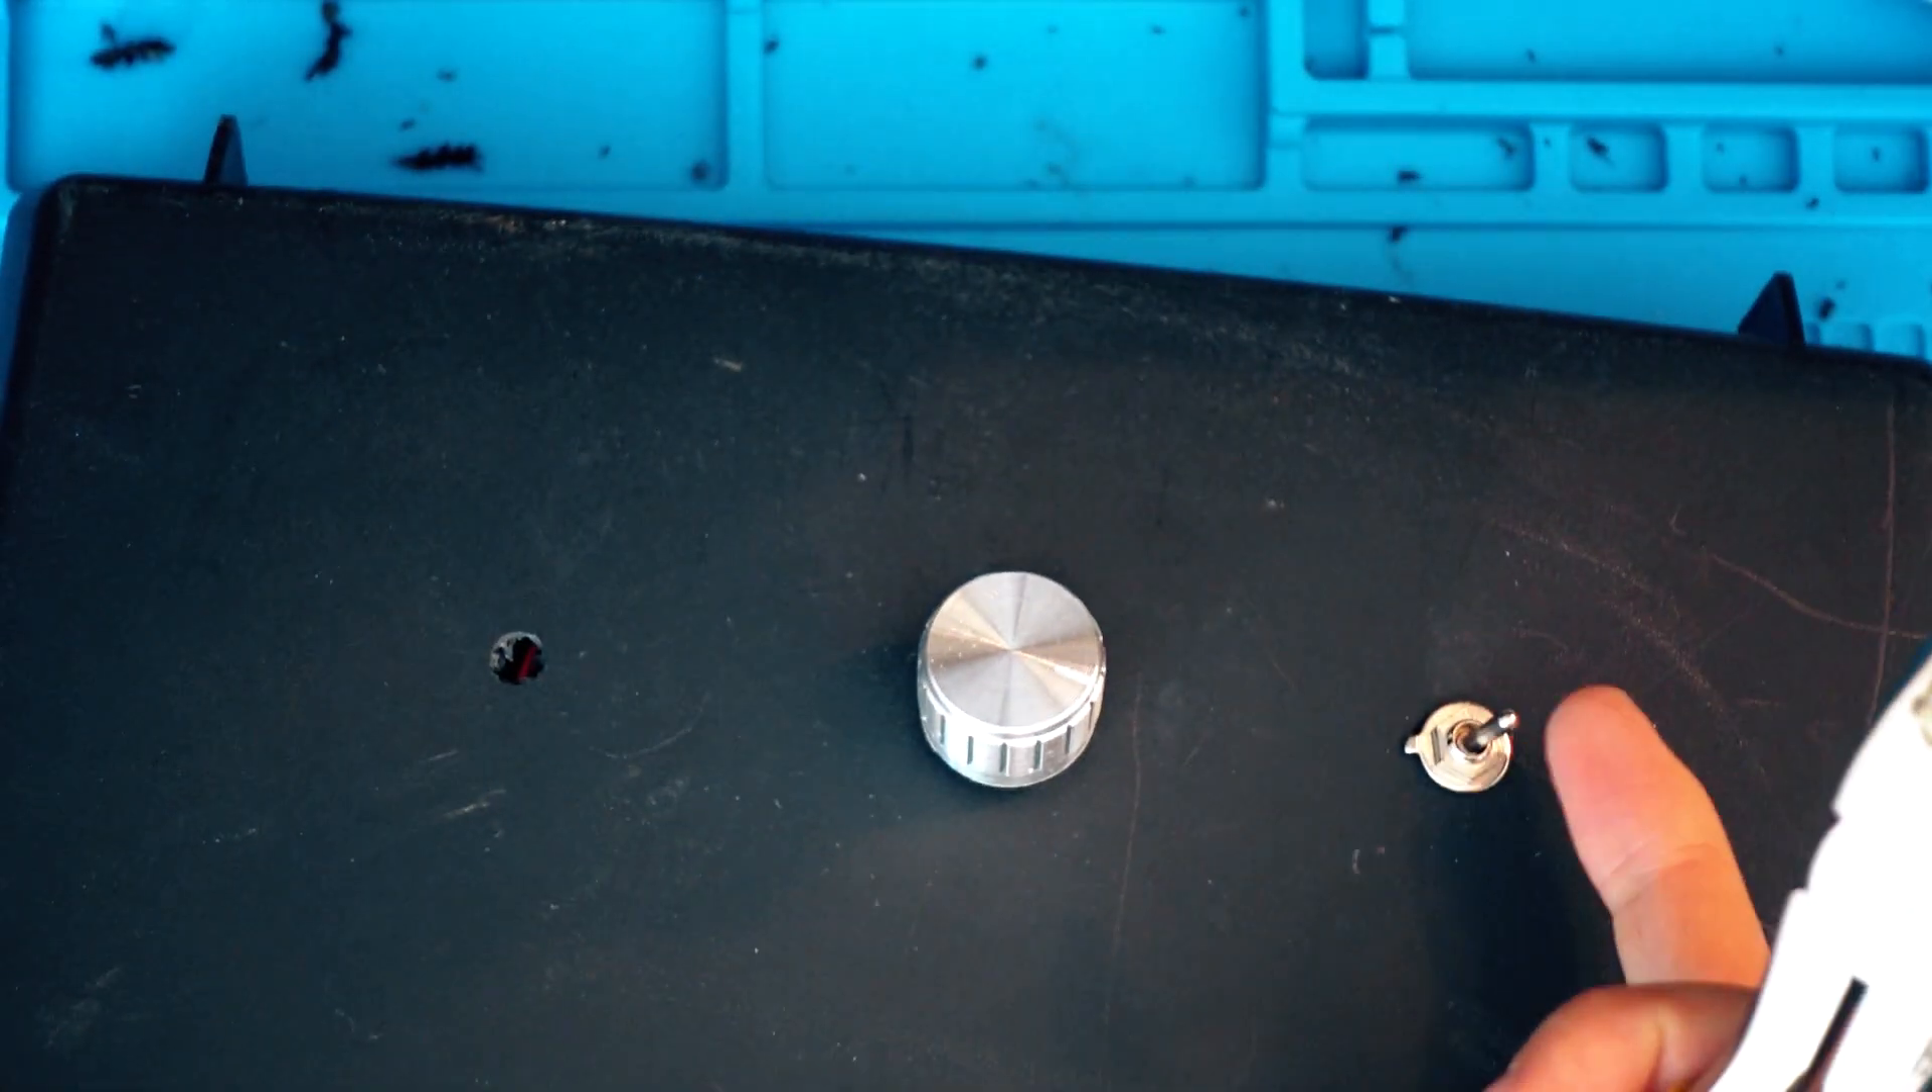So now I put the switch on the side like that.